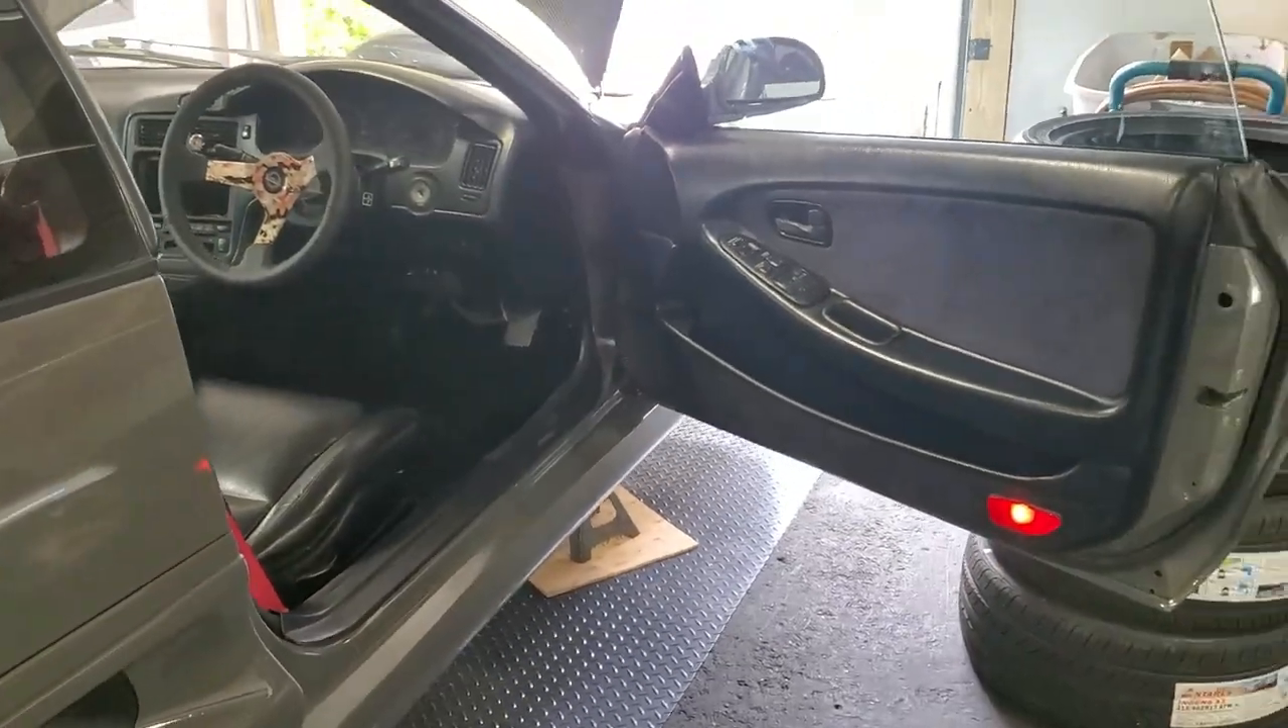So there you have it that is the door fully assembled.